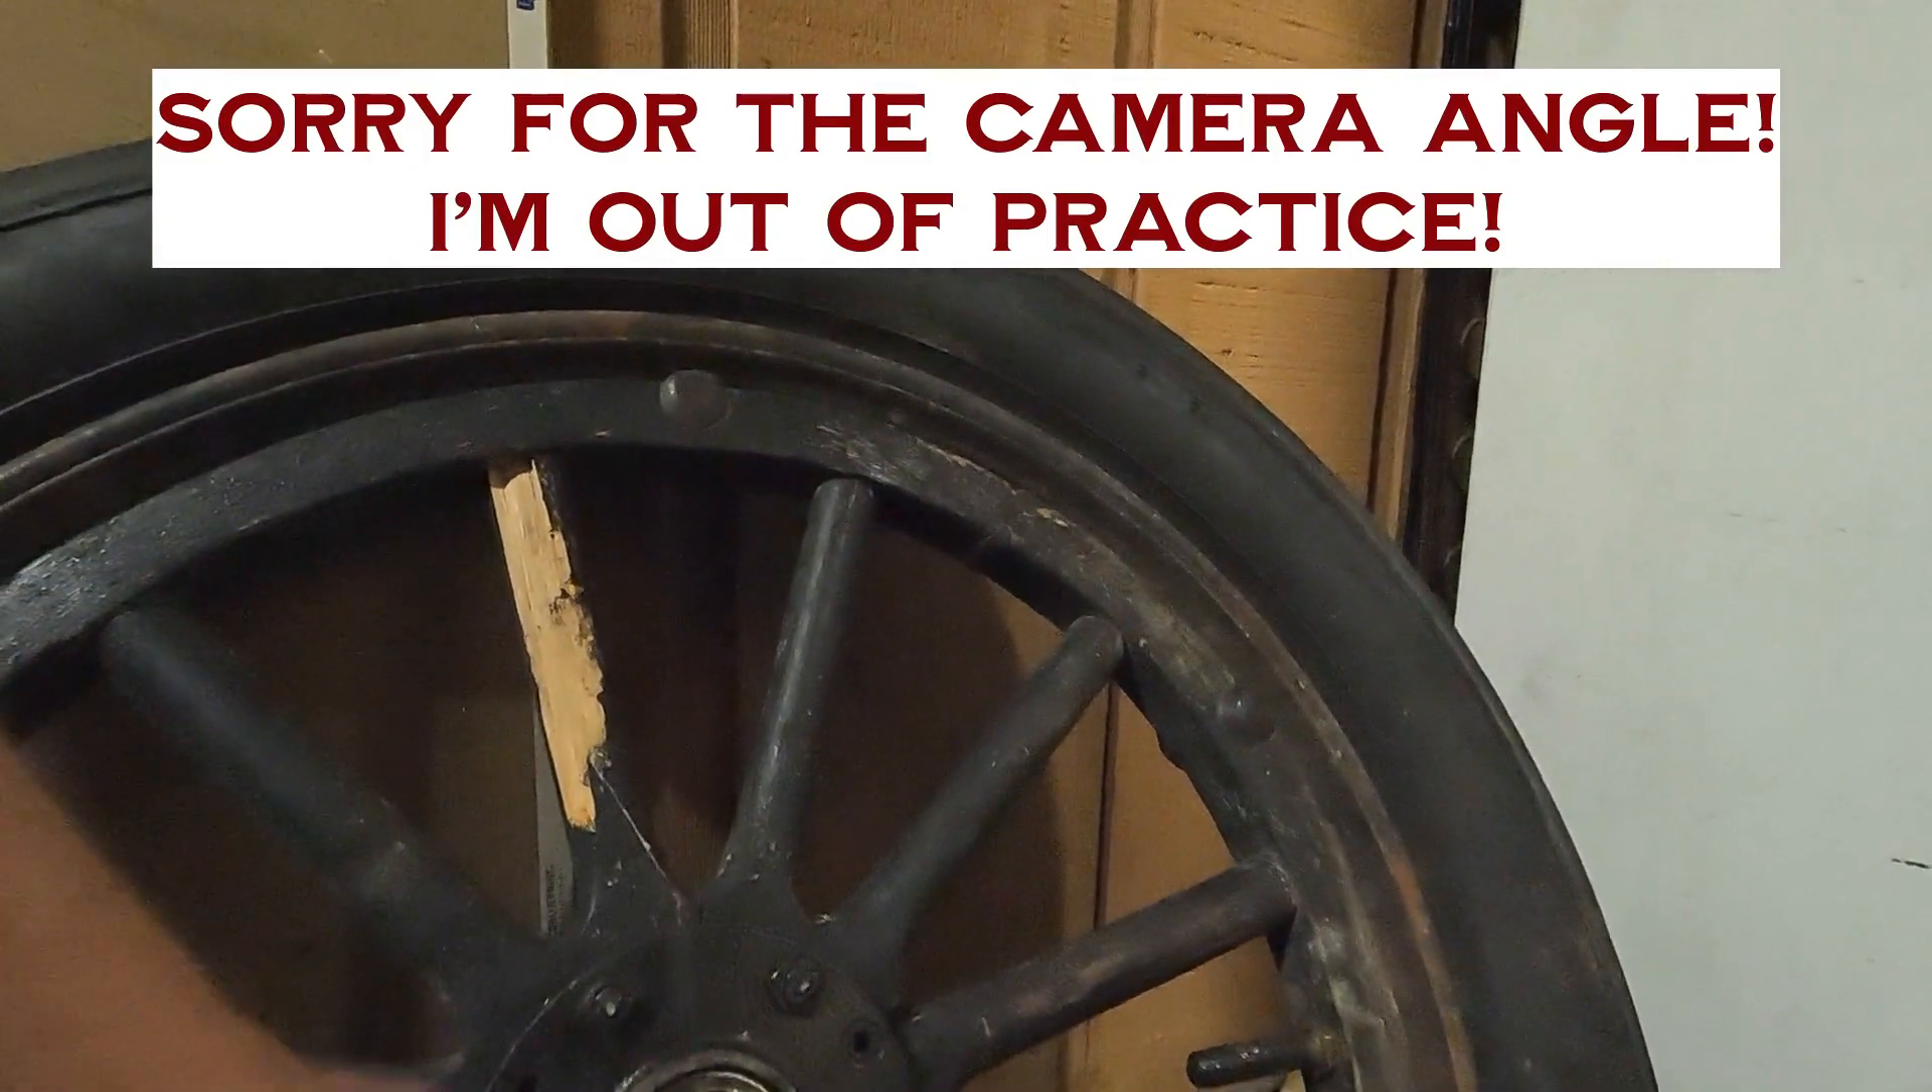You can see right there, there's the rest of the spindle. It's still in there. I haven't gotten around to pulling it out yet.